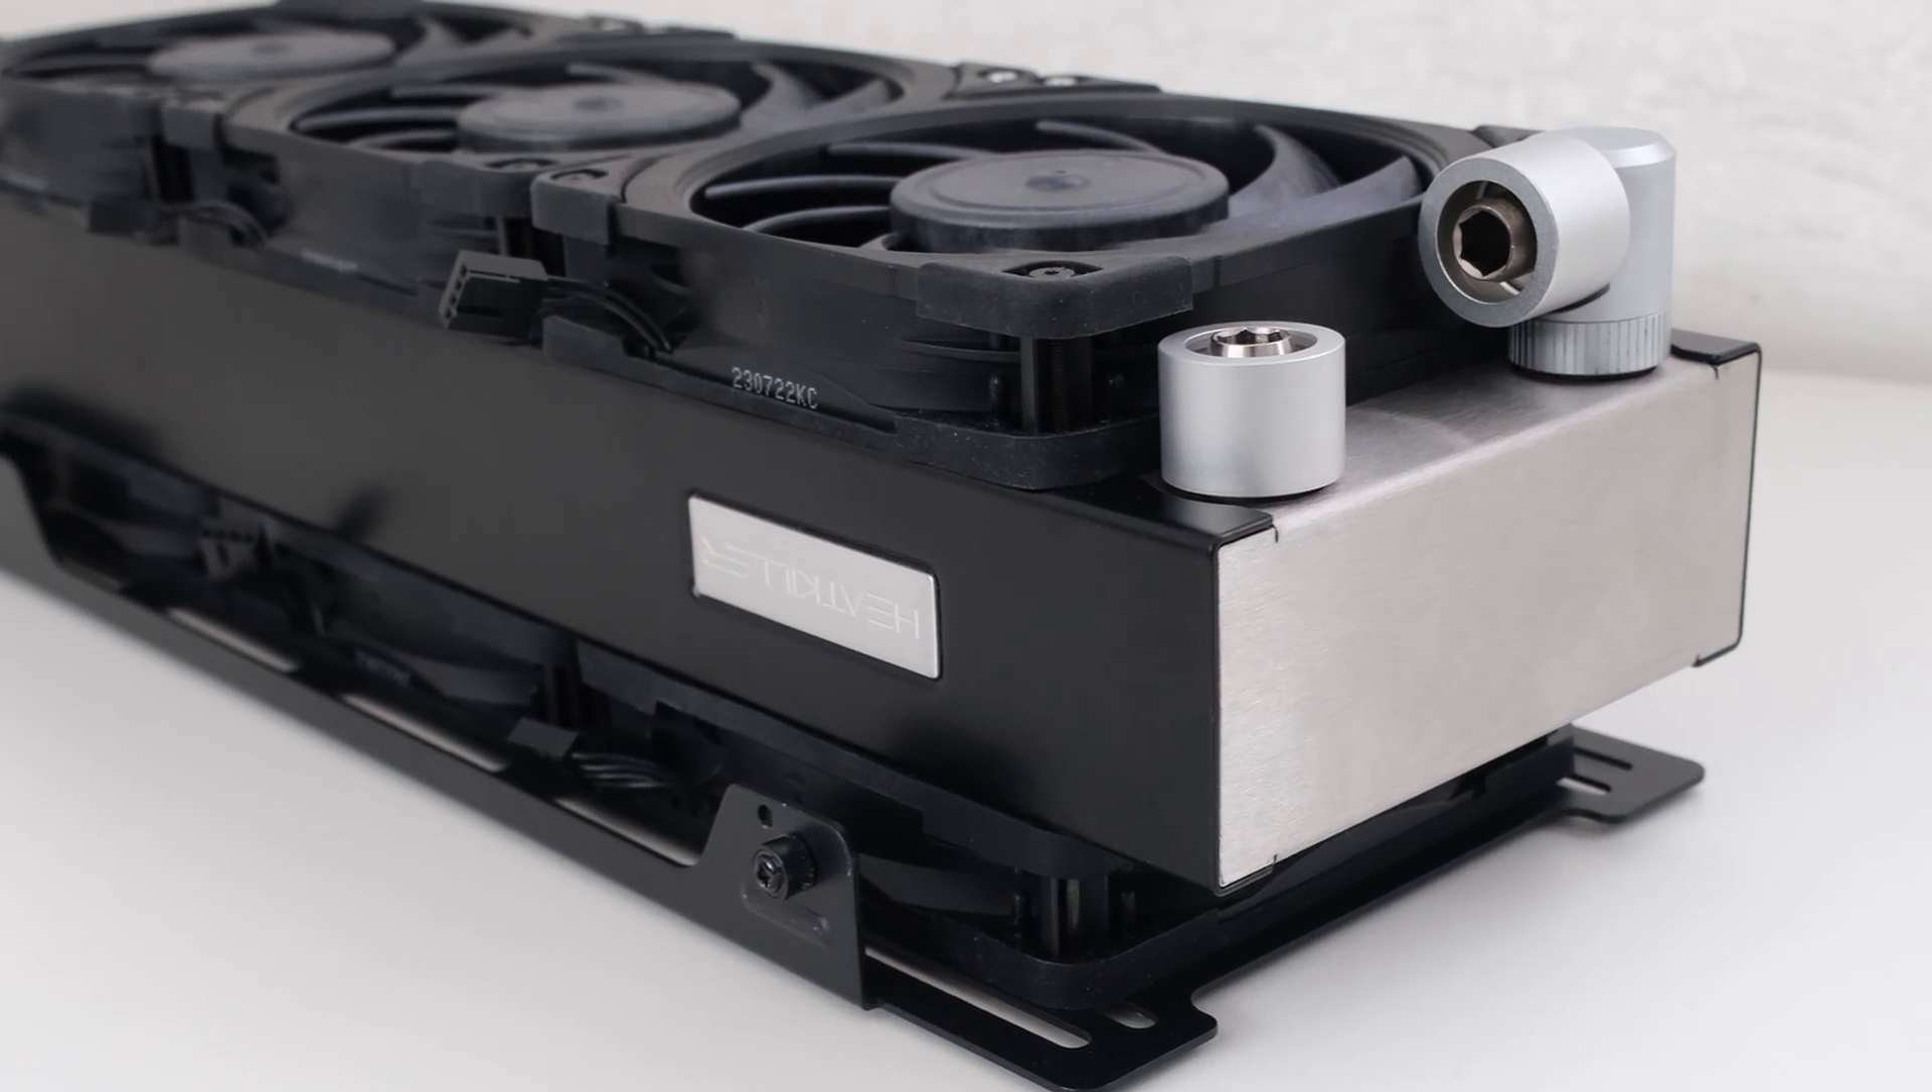So, now we have a fully loaded 48mm thick radiator with Noctua fans, Chromax Black, and a push-pull setup intending to provide performance while staying quiet.